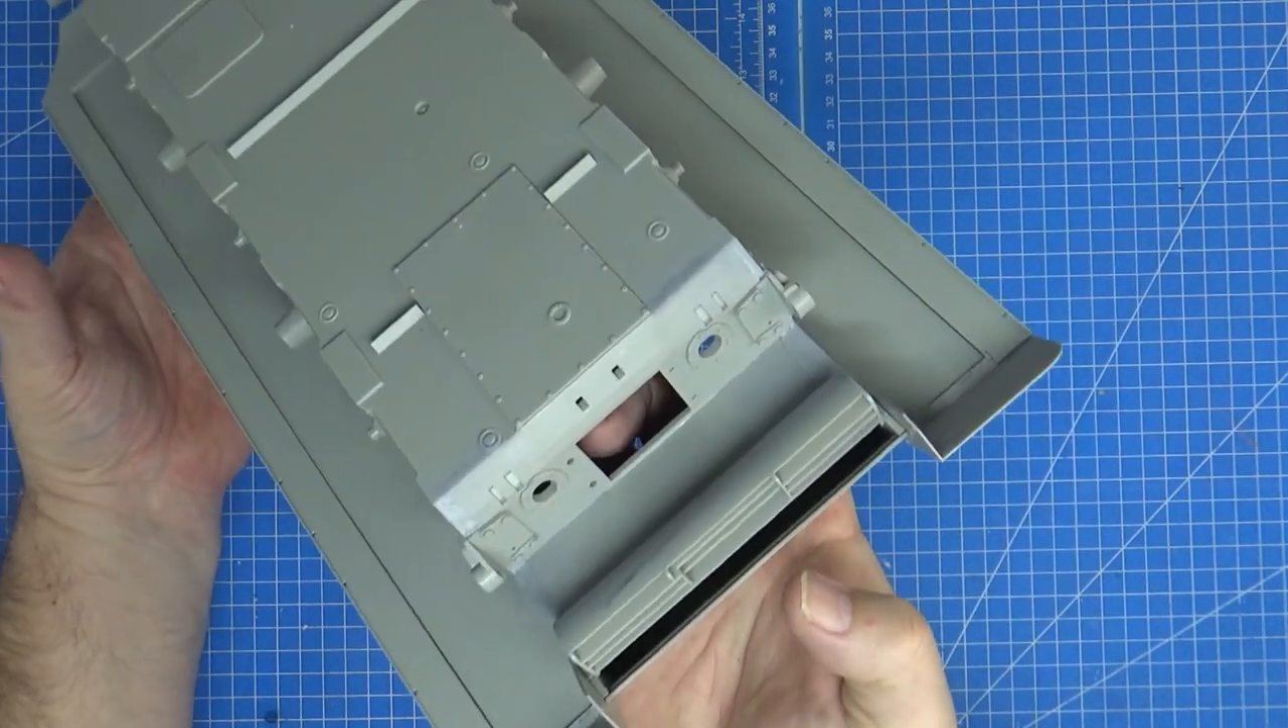As you can see I haven't put any of the back detail on.